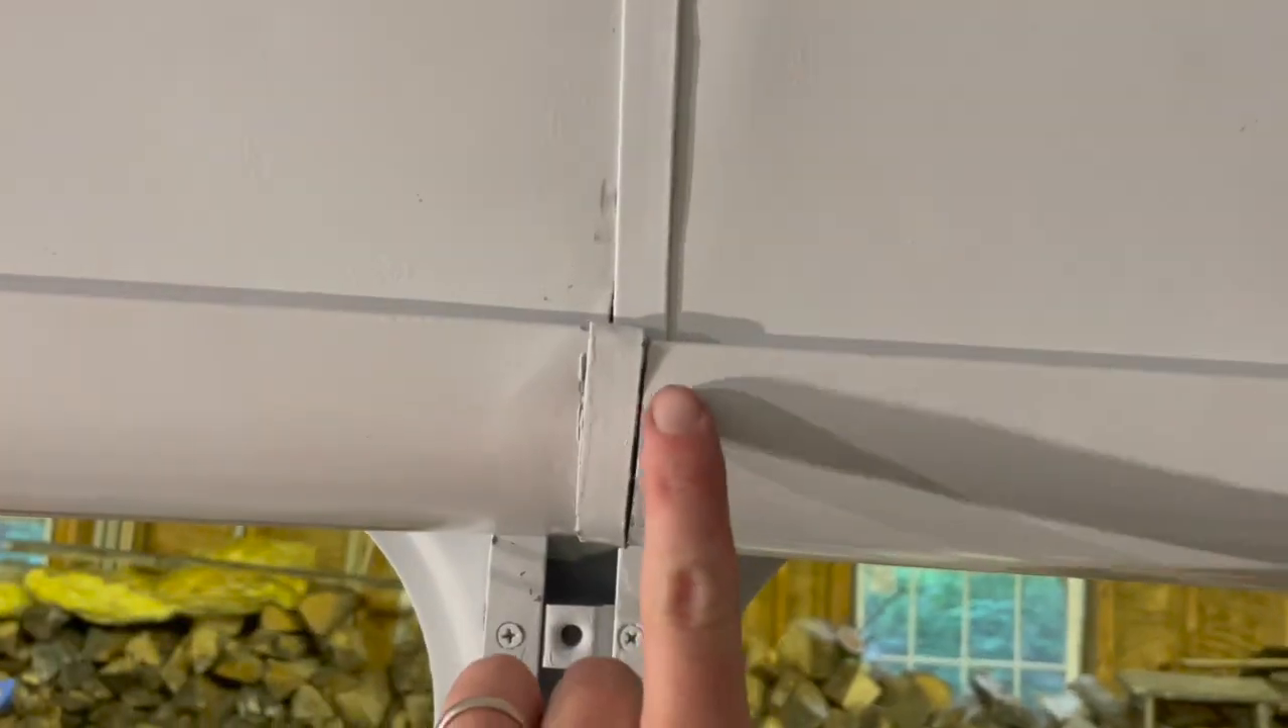These little transition strips just do not want to line up.